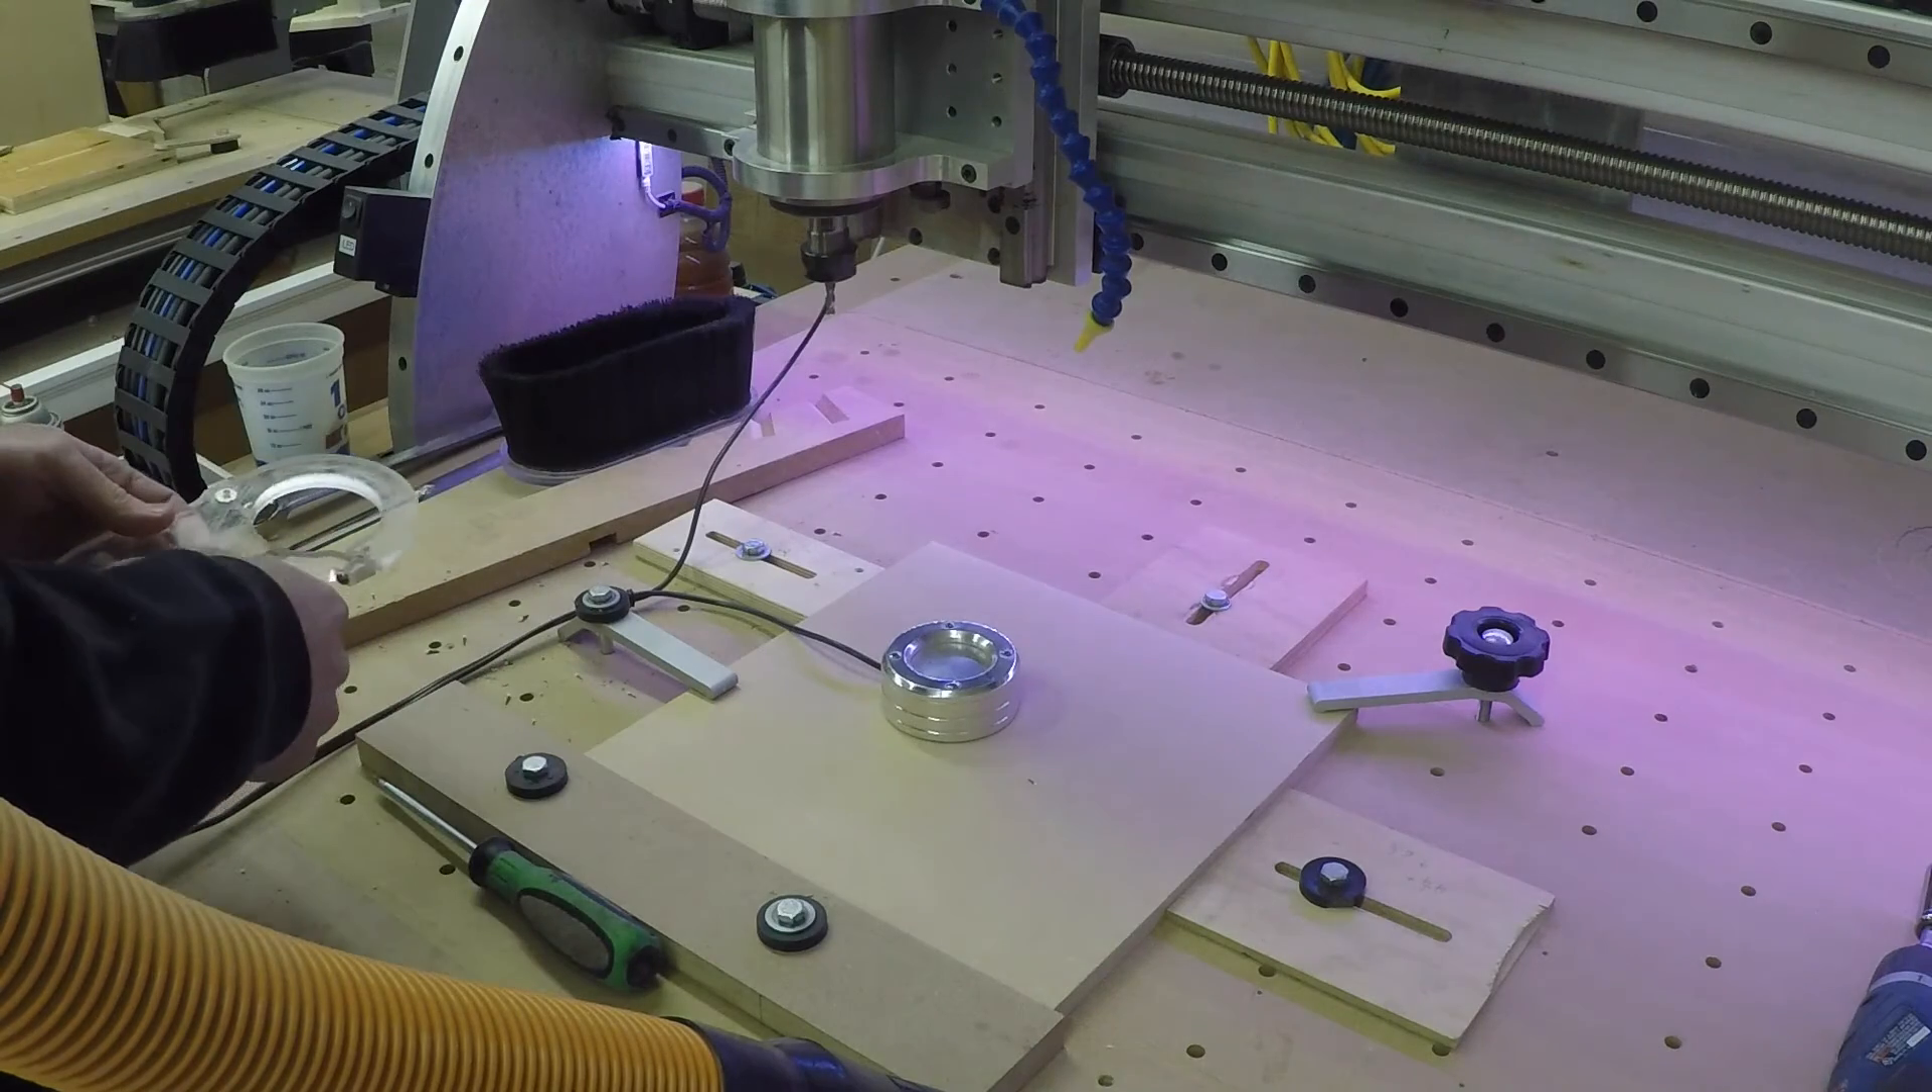So I got a half inch piece of MDF clamp down here.